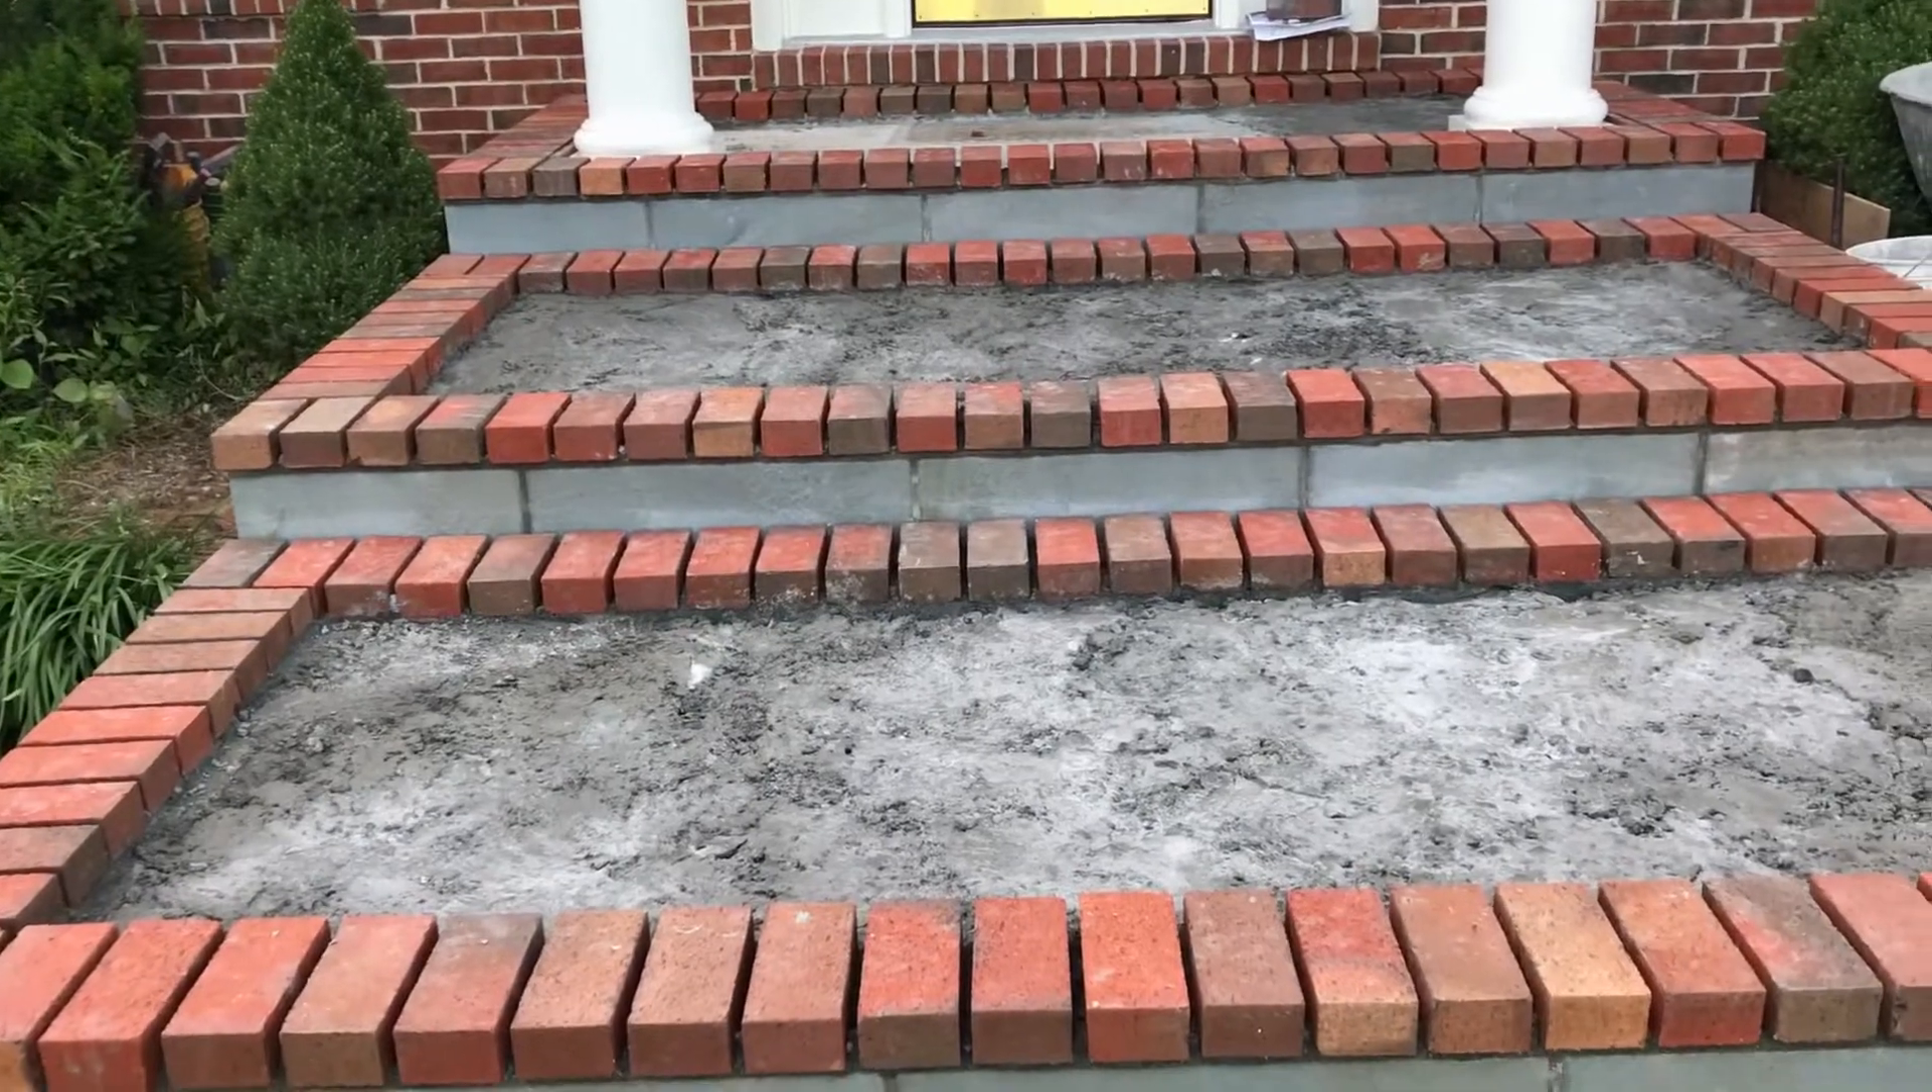The contractor has put on the stones on the step fronts and then has put in the brick borders on each of the step landings.